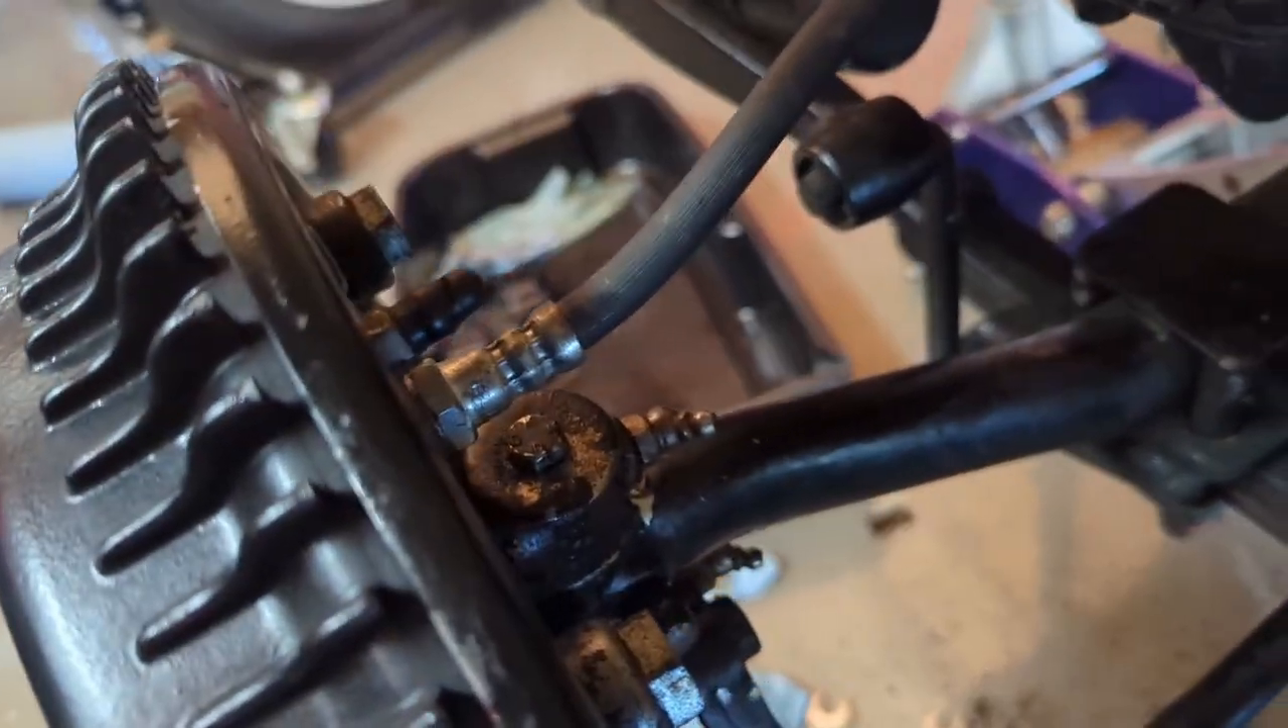And with the brake hose reinstalled we're pretty much done here.